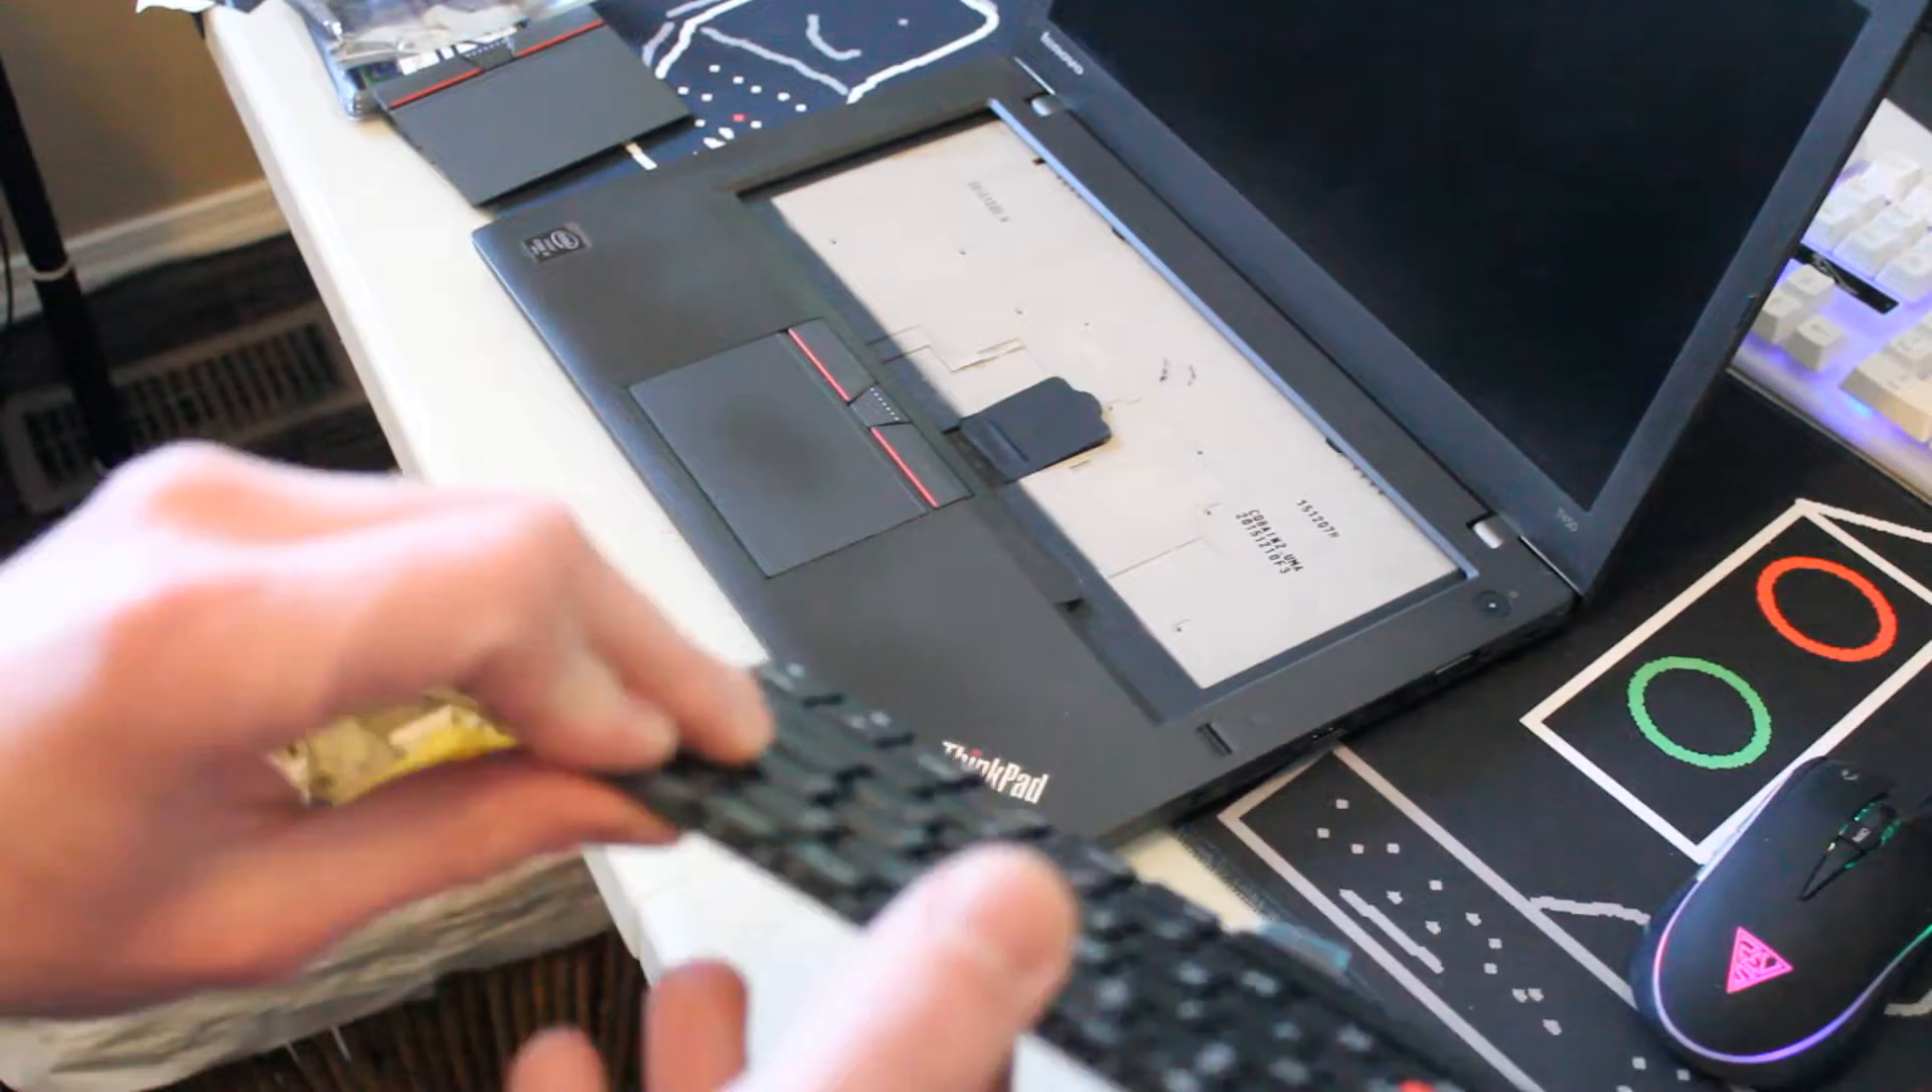So you can also see that there's no keyboard installed.